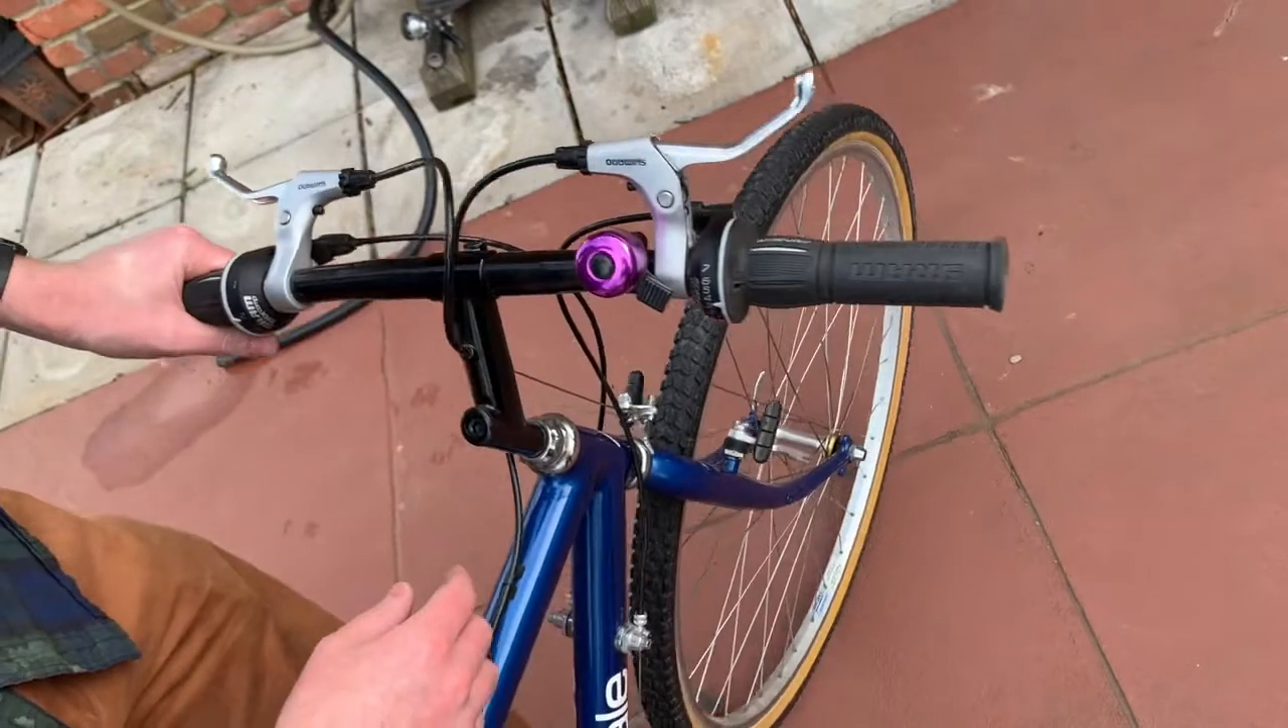So this is a common thing that you see where the handlebars are not in alignment with the wheel.